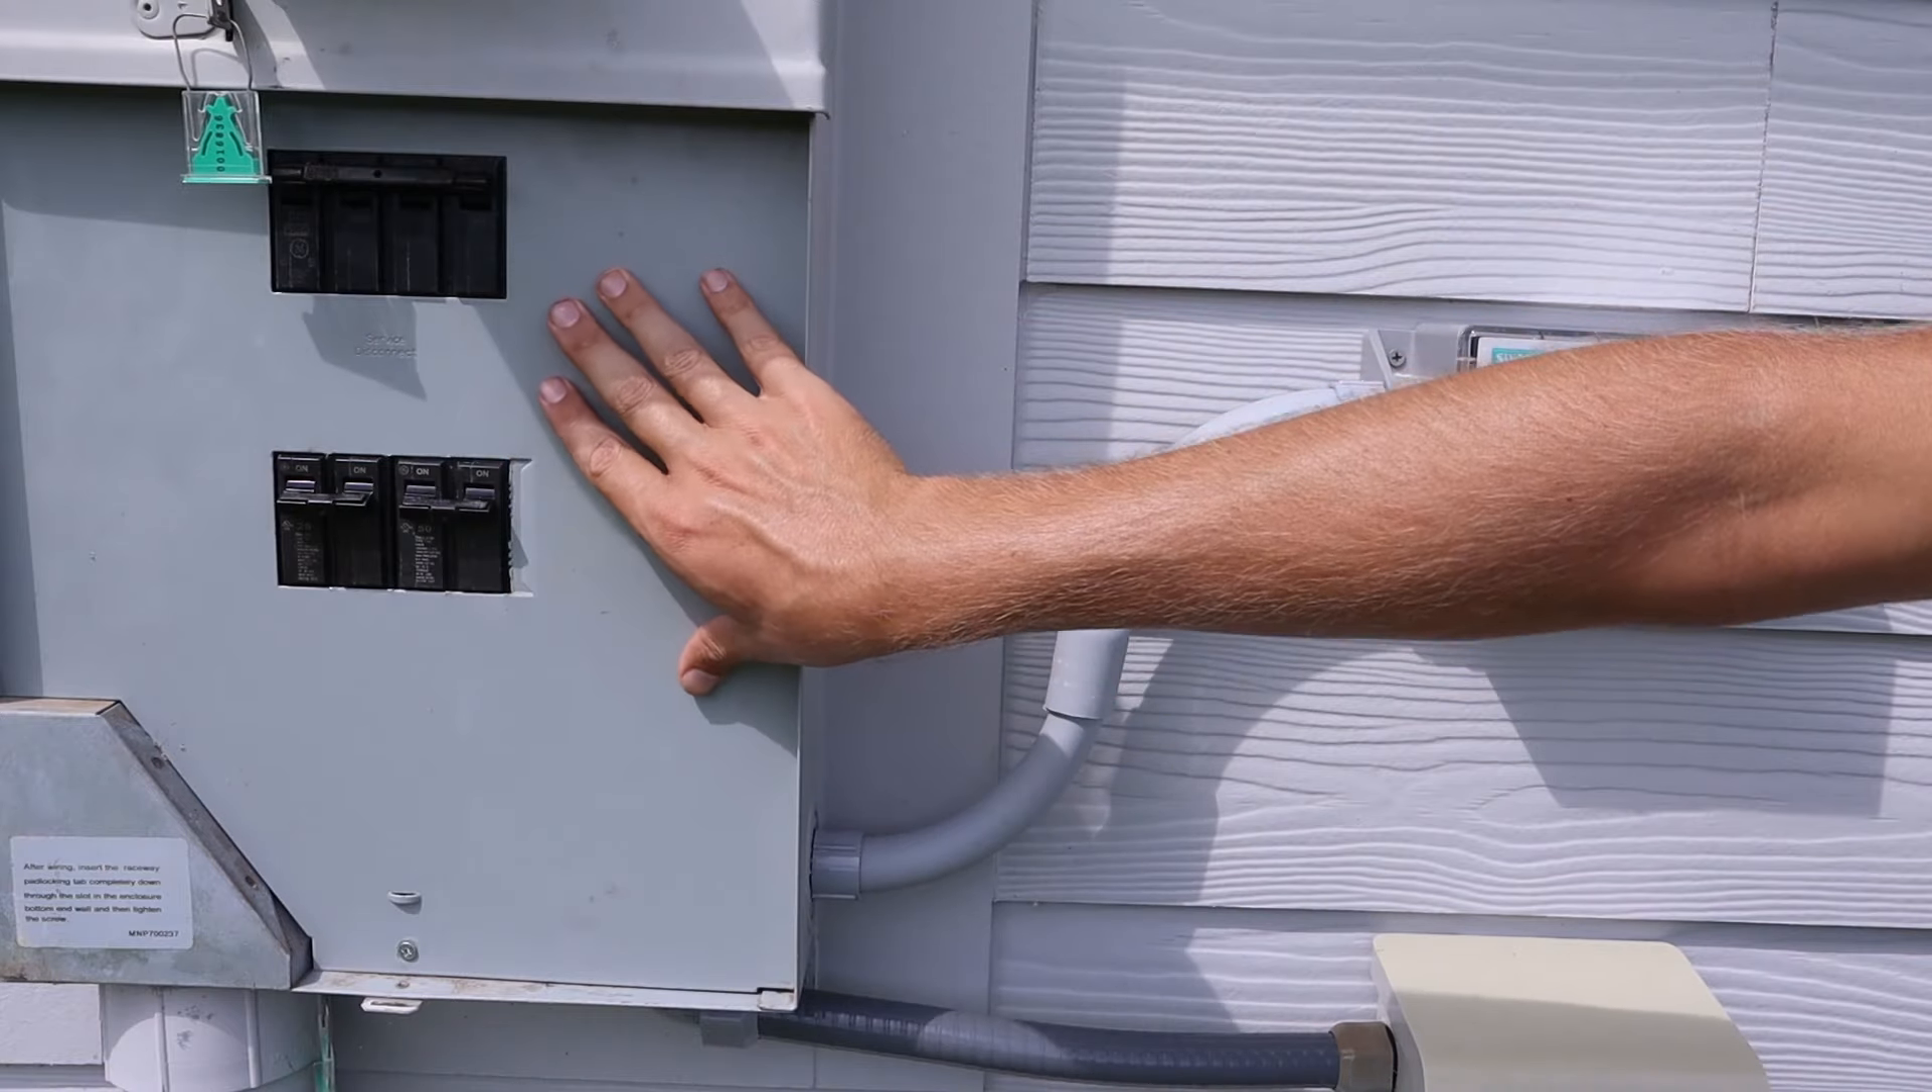This face plate was put back on the main panel.